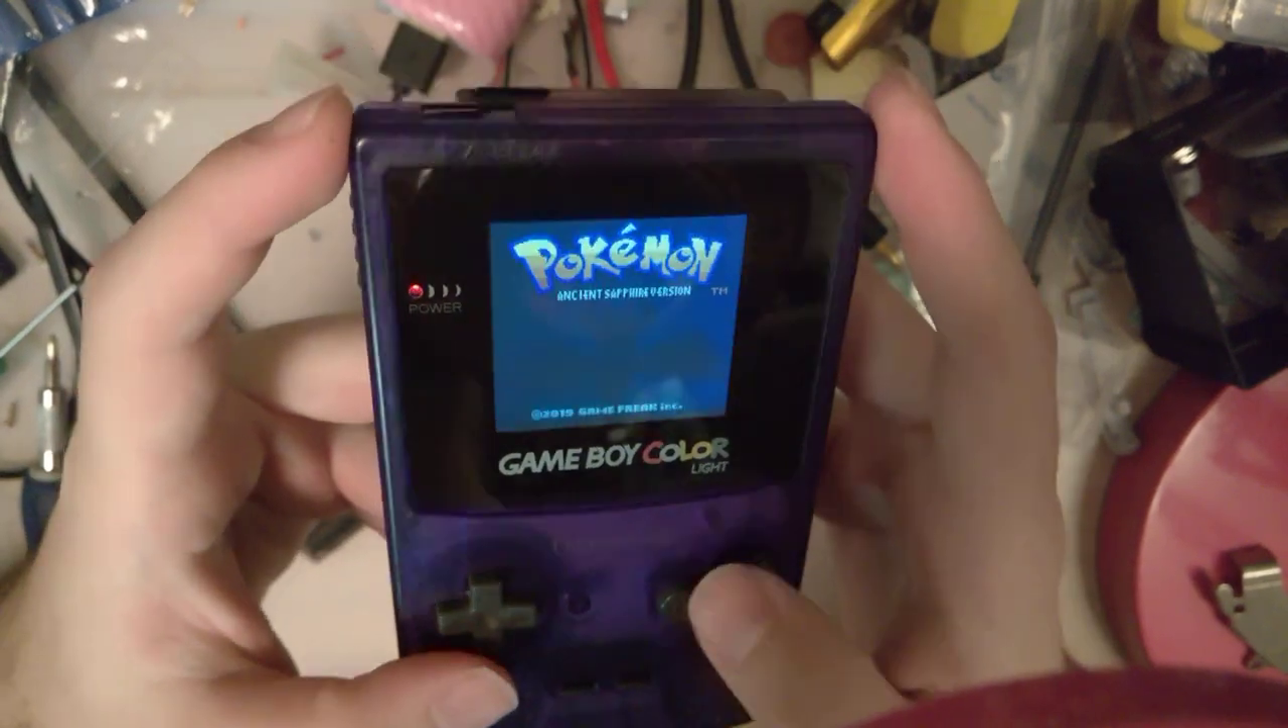There we go. Screen's nice and centered. Everything looks good.